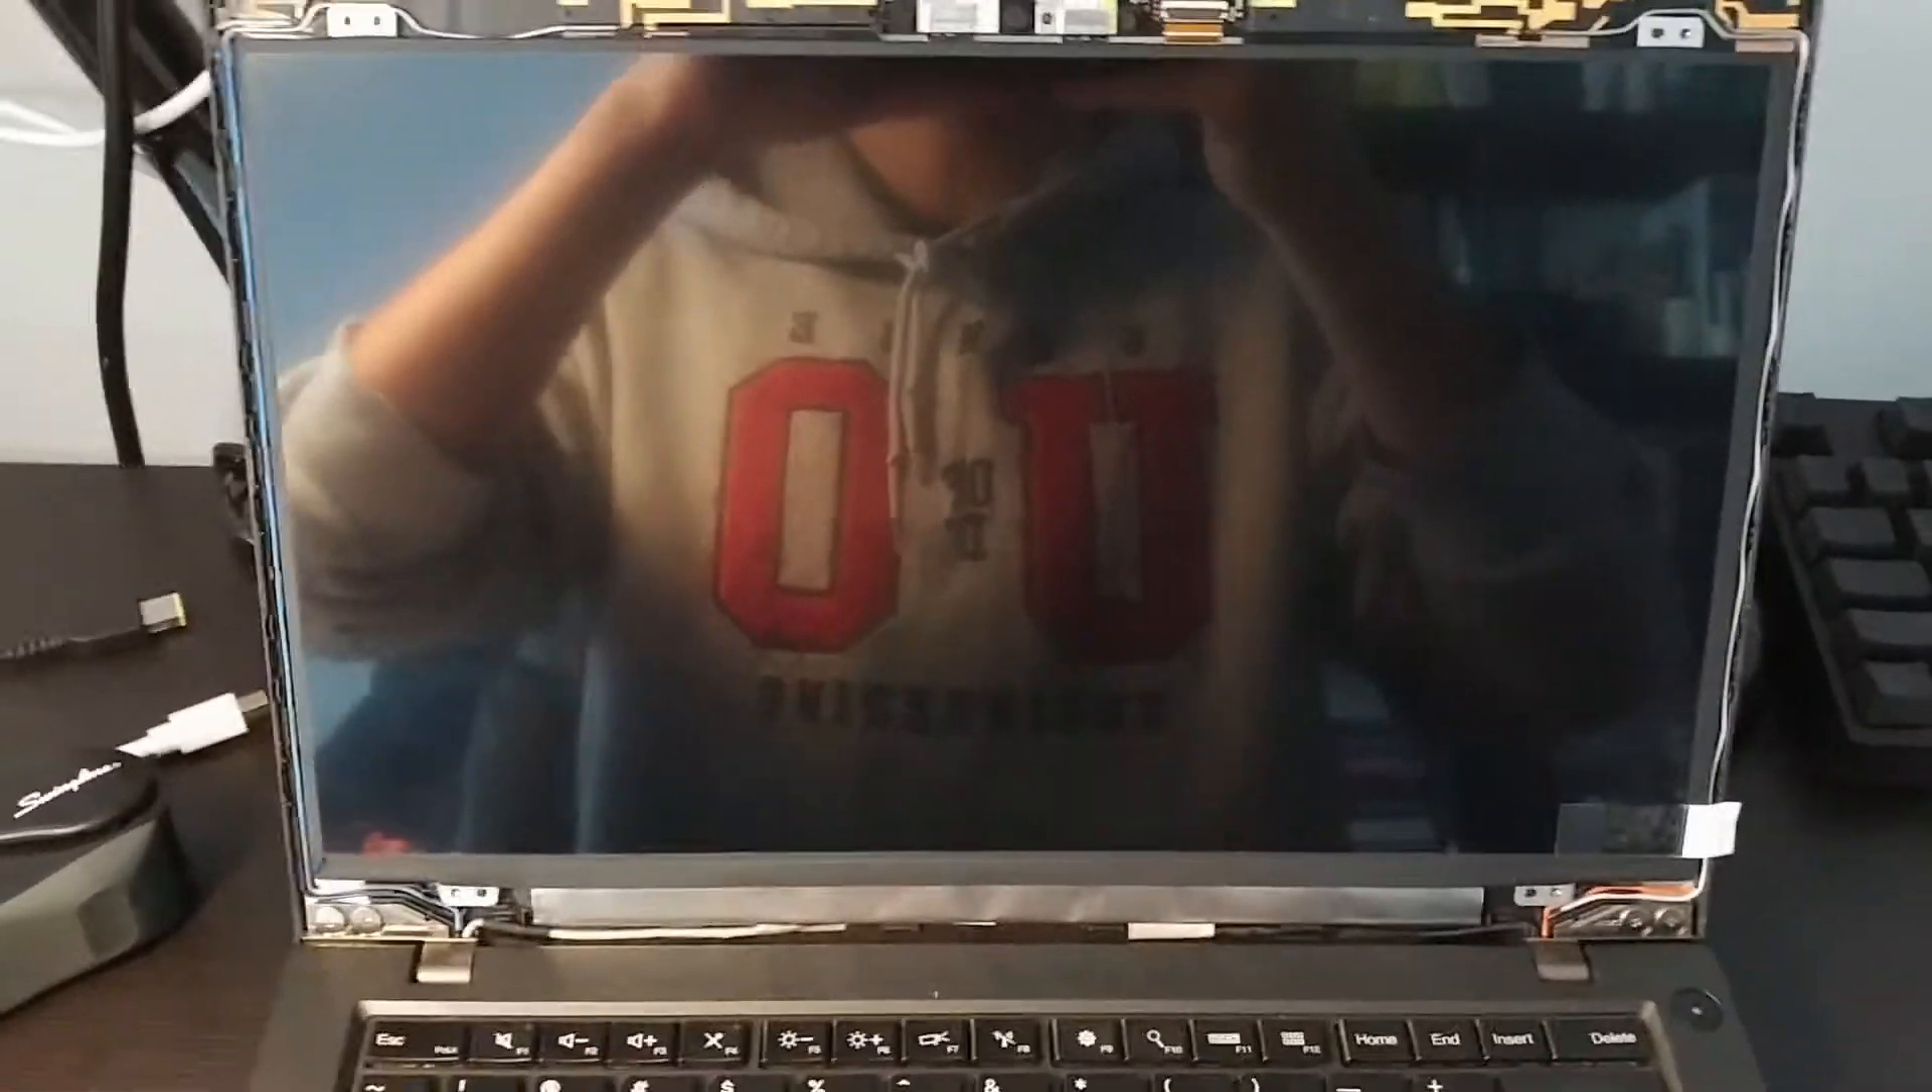I've flipped the display back up into the chassis.